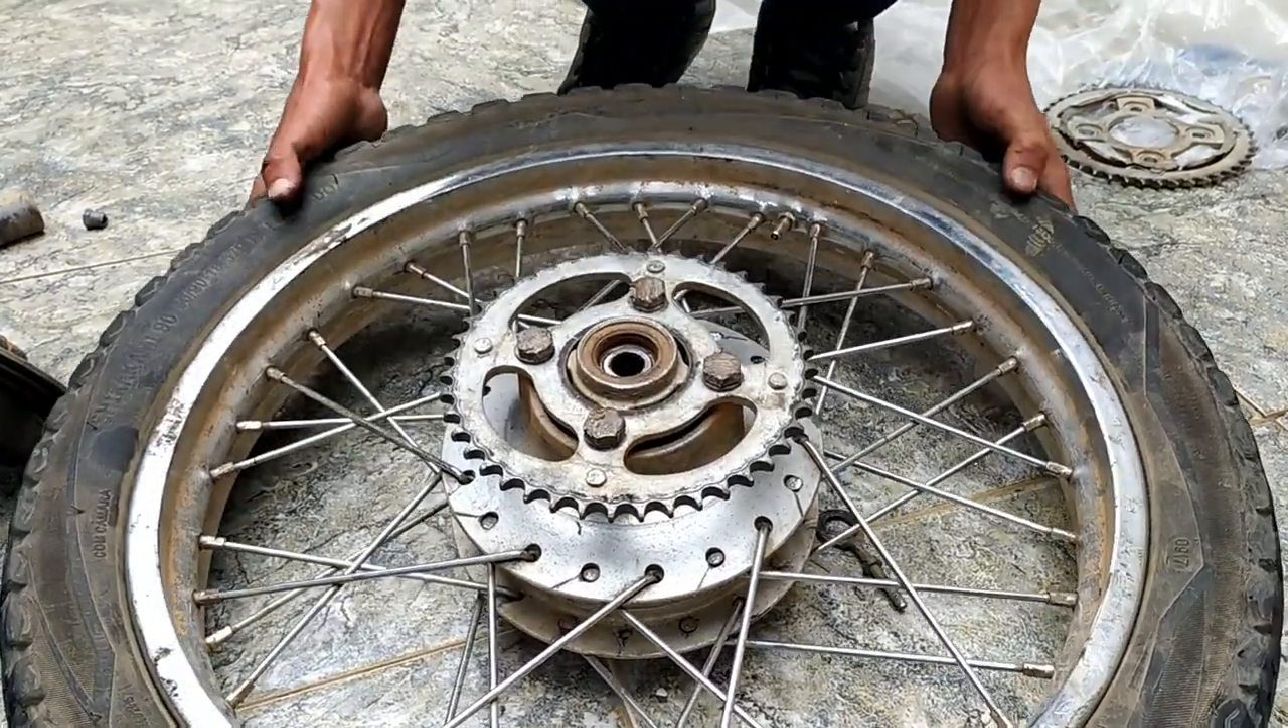Já colocamos aqui a relação Ó Vocês podem estar vendo aí Relaçãozinha colocada.